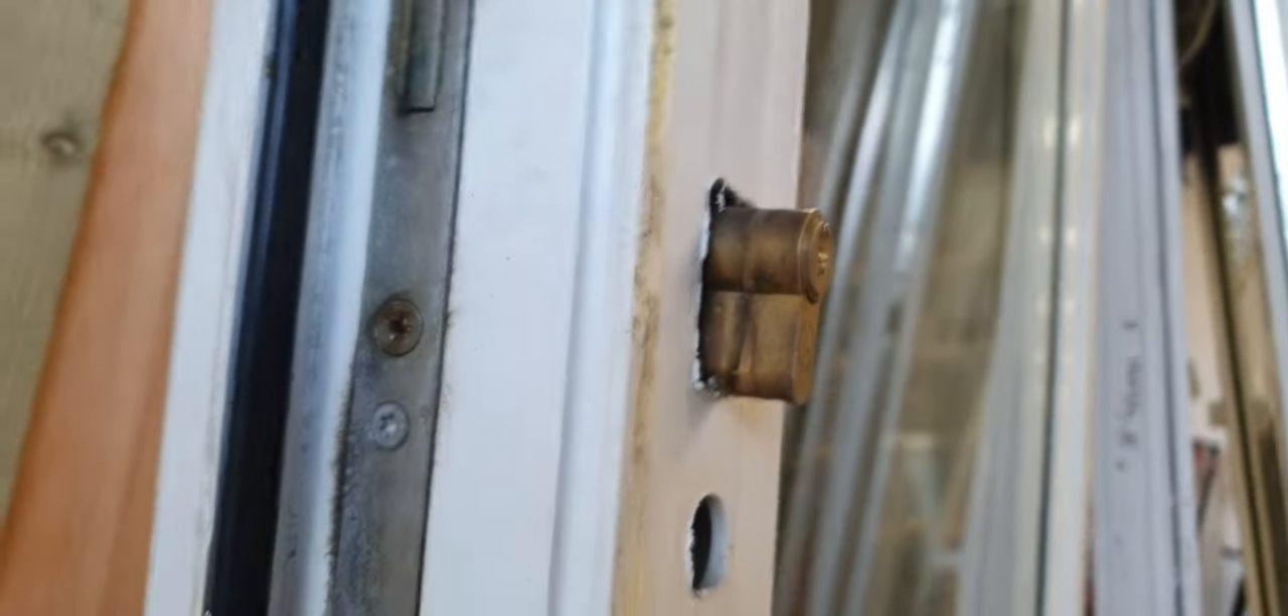You've removed the handle assembly and you've exposed the barrel itself.